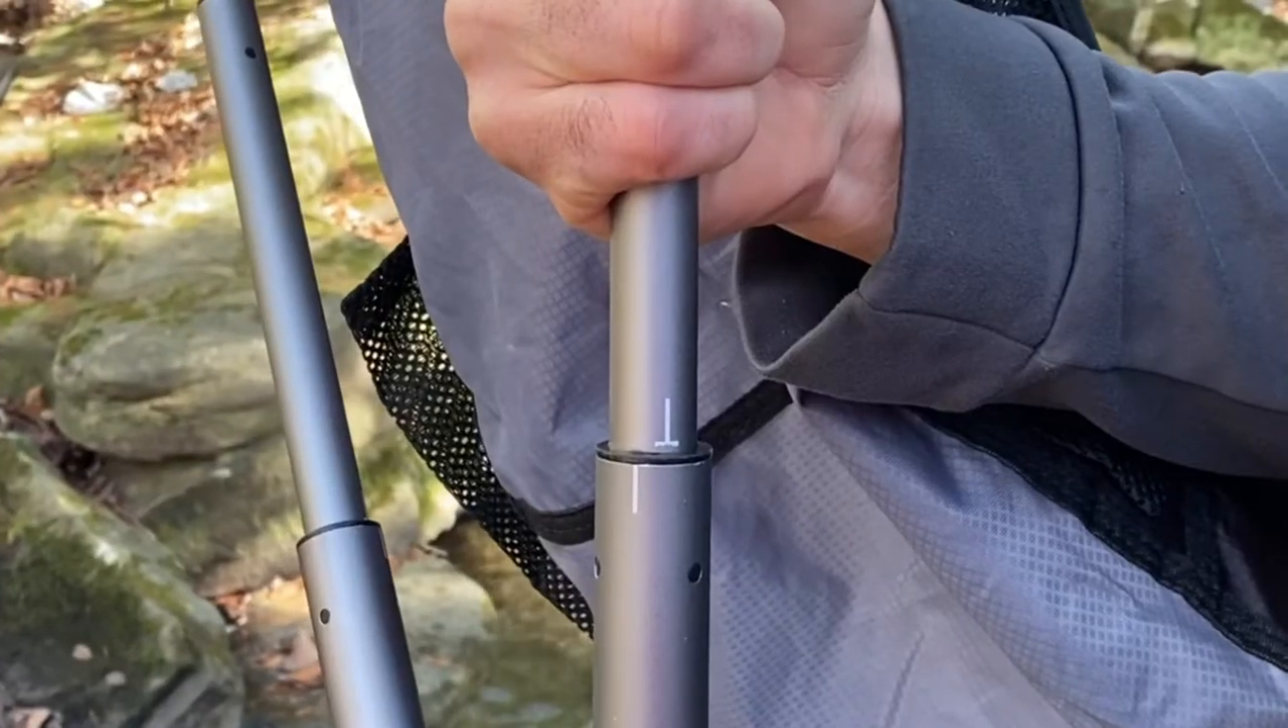You can see that there's these white lines that you need to line up. So right now they're not lined up and they'll collapse into themselves.